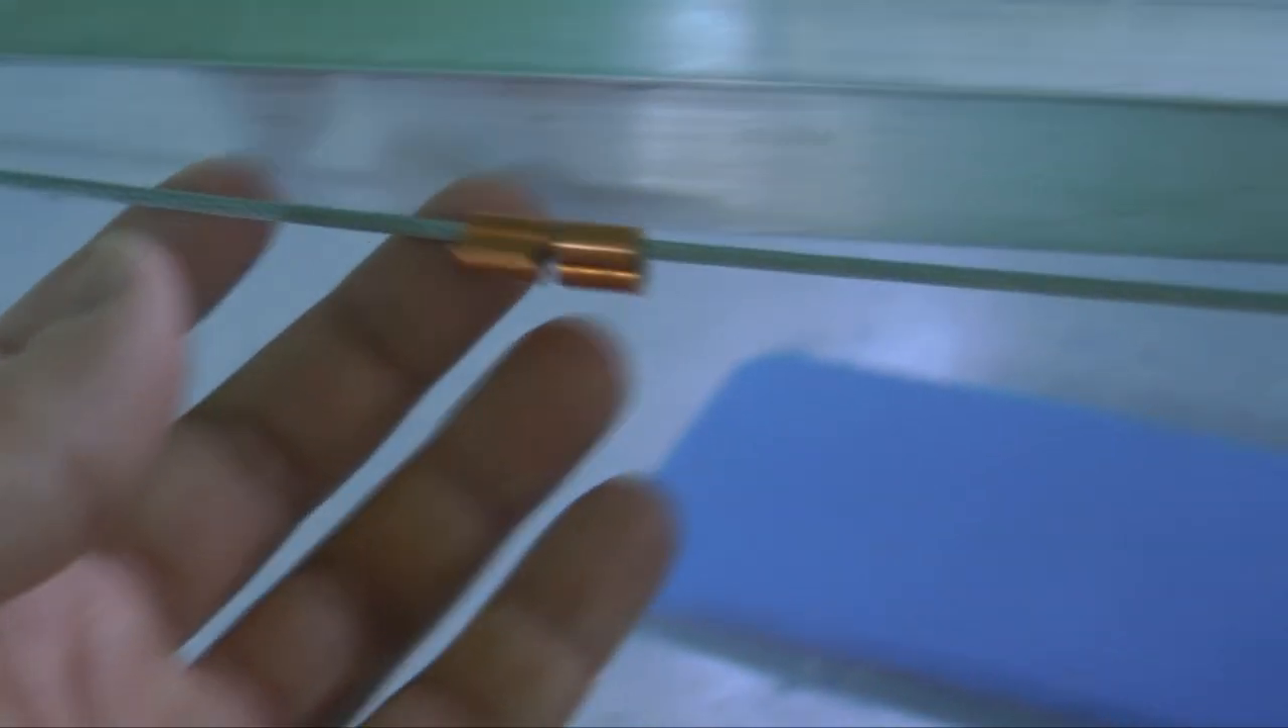And then it was very important to add on these two ferrules because these are the ferrules we'll use to attach our tail wheel to.